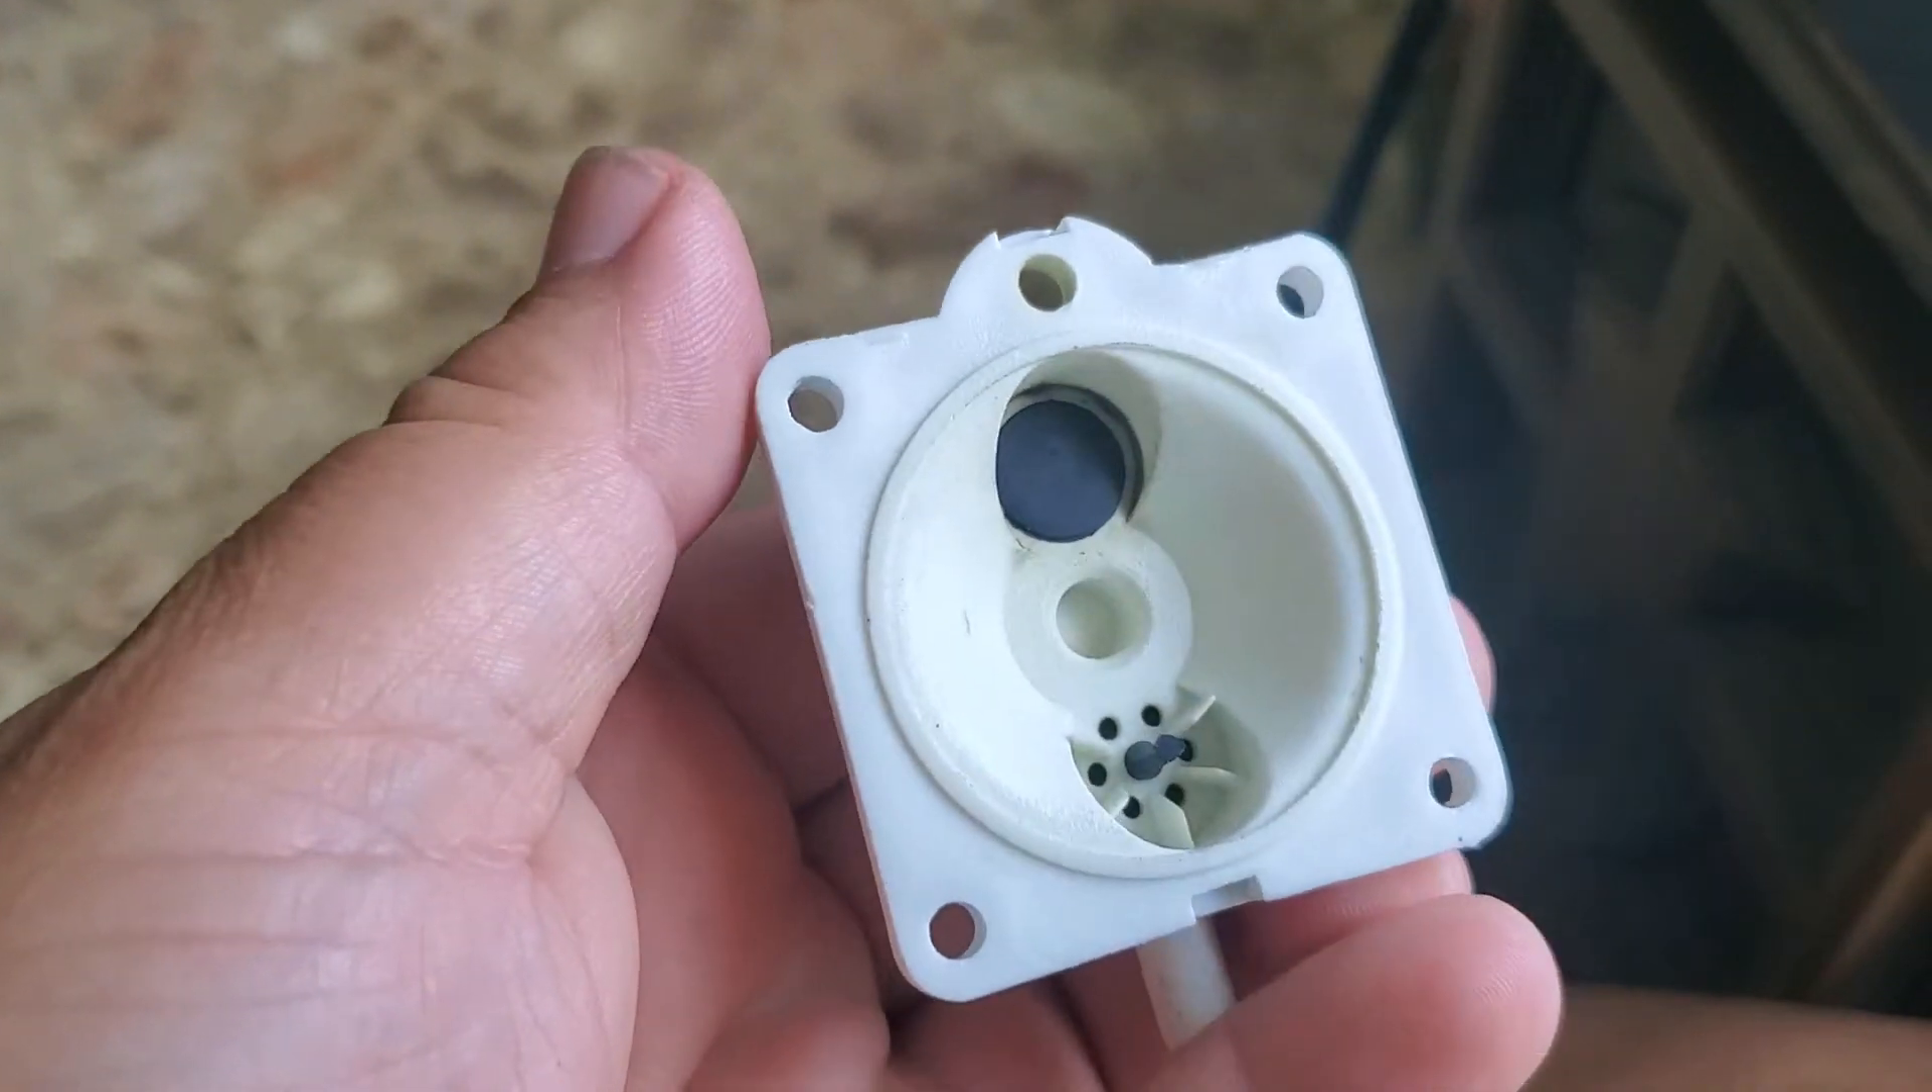There's the new rubbers in place.